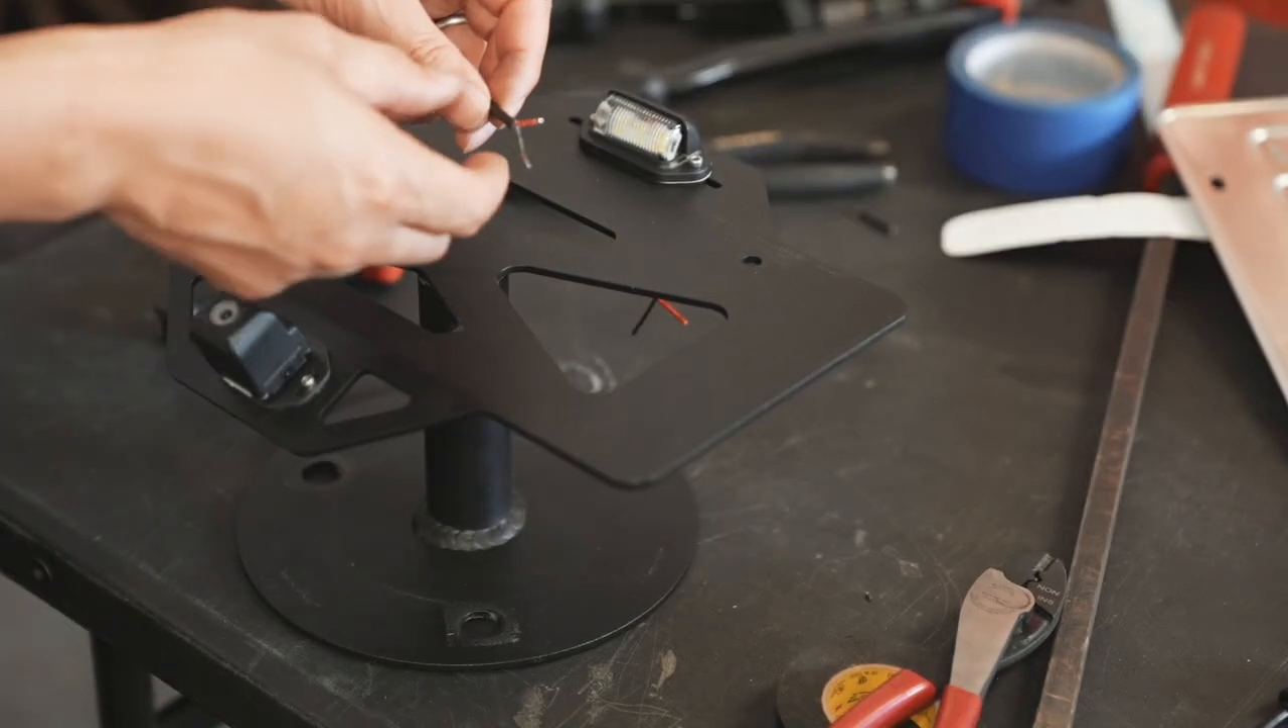So the only ones we need to finish connecting up is going to be the license plate light.